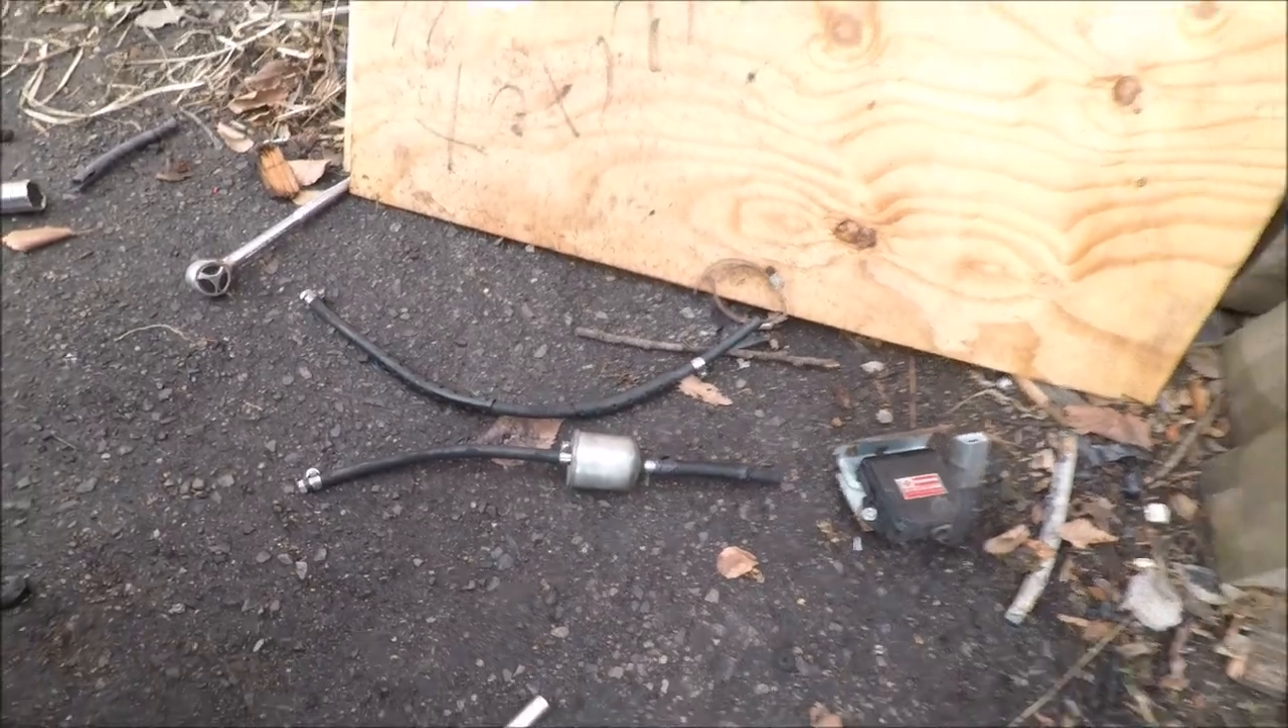Also off camera I also removed the feed and return fuel lines the rubber ones they're just over here on the floor.